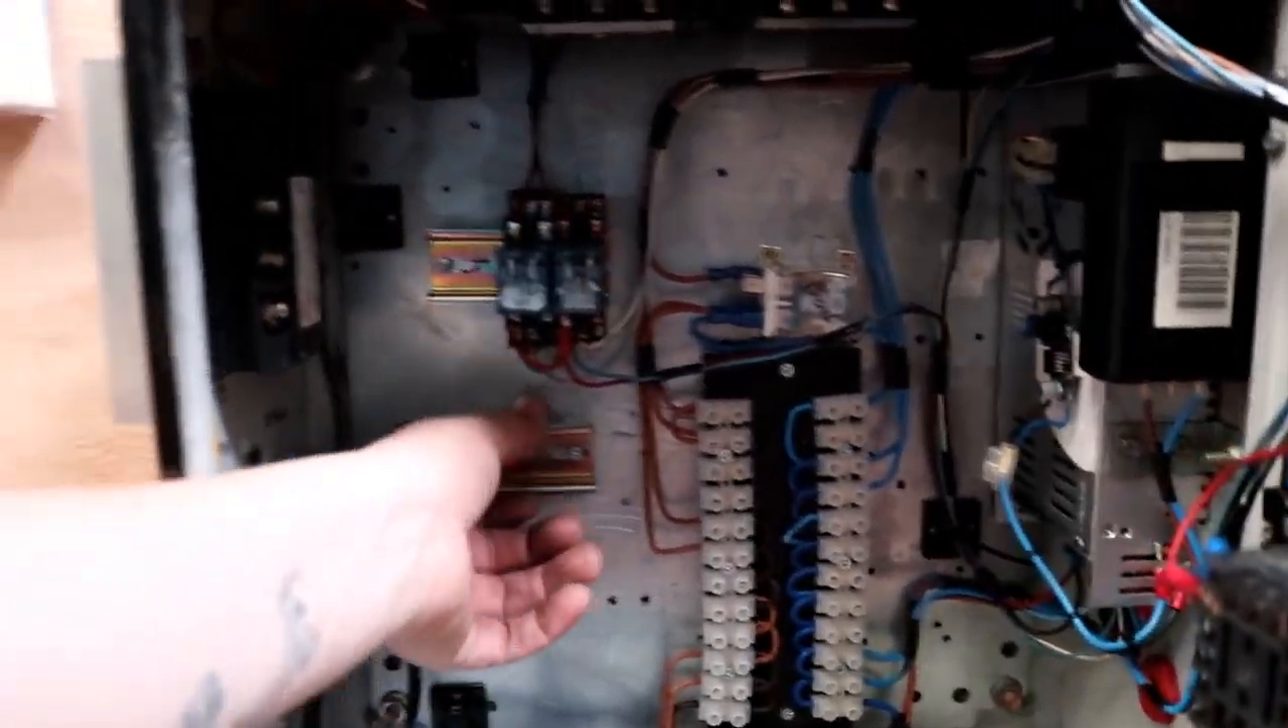I've got lots of room left i've got another din rail here to put some more relays on.